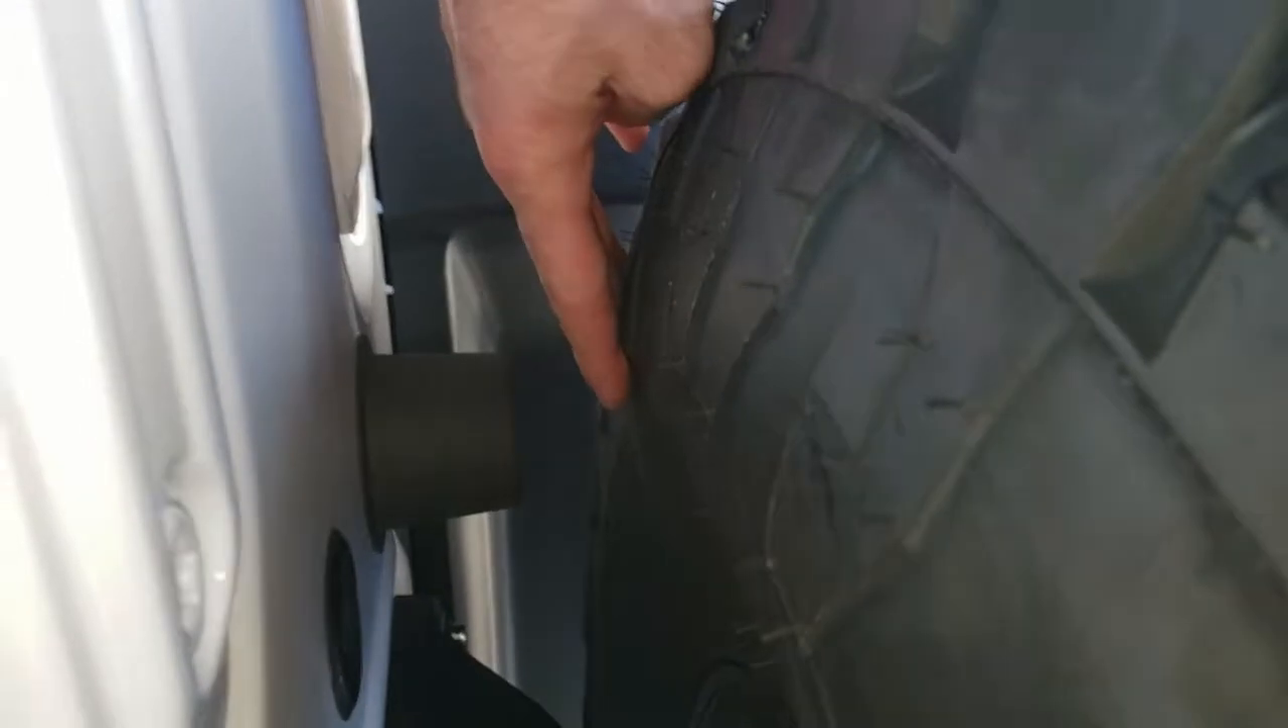This spare tire sits an inch taller at the top as well as an inch lower at the bottom and 54 millimeters farther out so coming in here you'll see there's a pretty sizable gap between the tire and the bump stop.